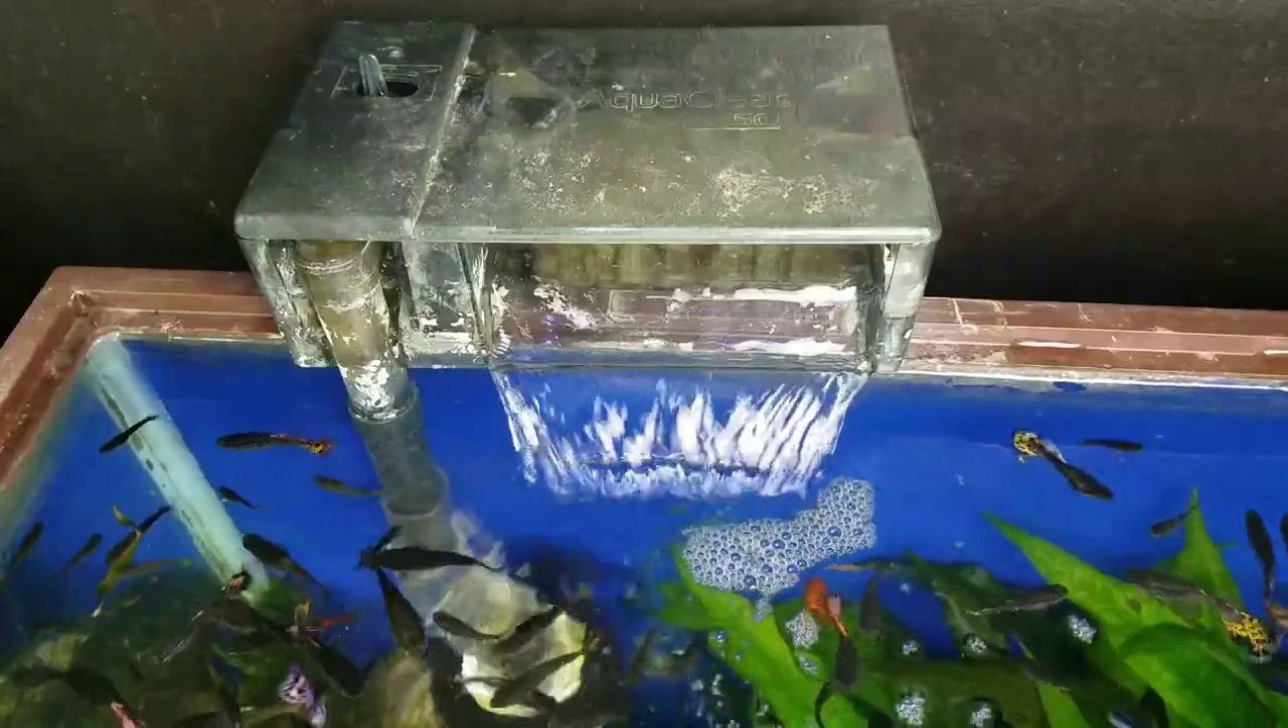When we put our filter lid back on it fits nice and snug and it's not lifted up off of the back of the filter.